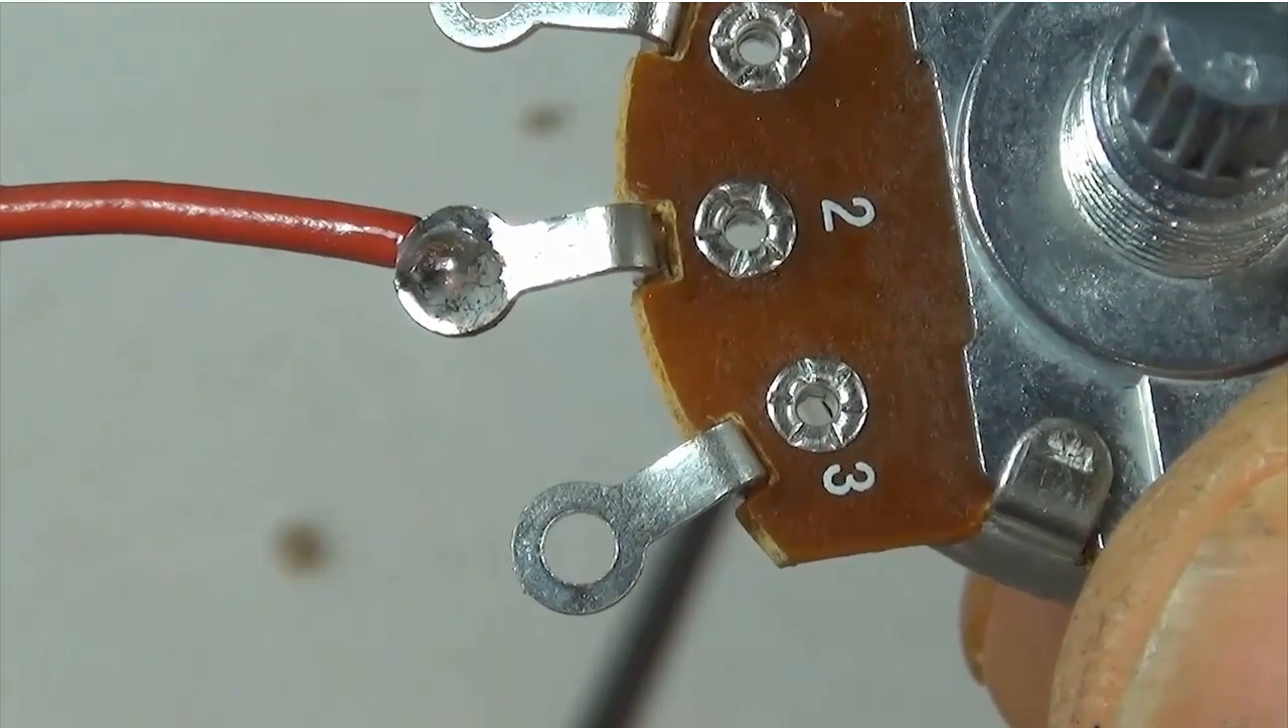I filled up the entire eyelet full with solder.